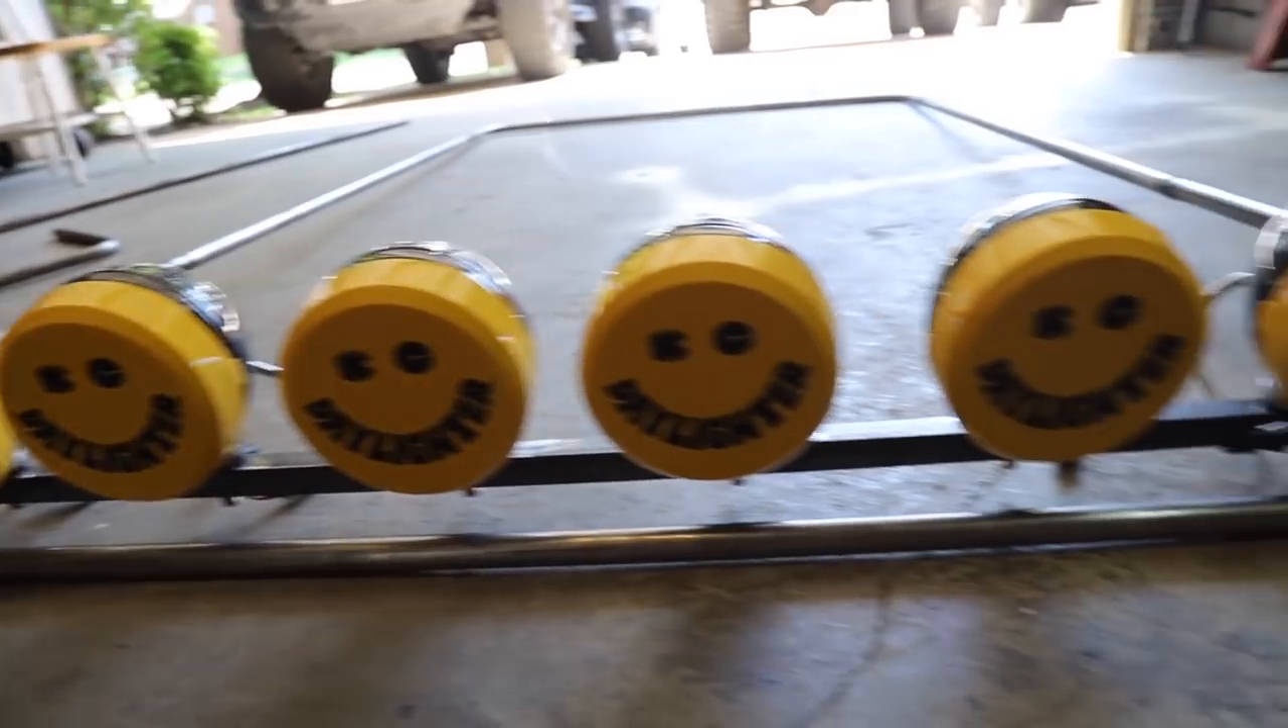The lights are in and they look amazing, so now it's time to bend up the top part of our clamshell.